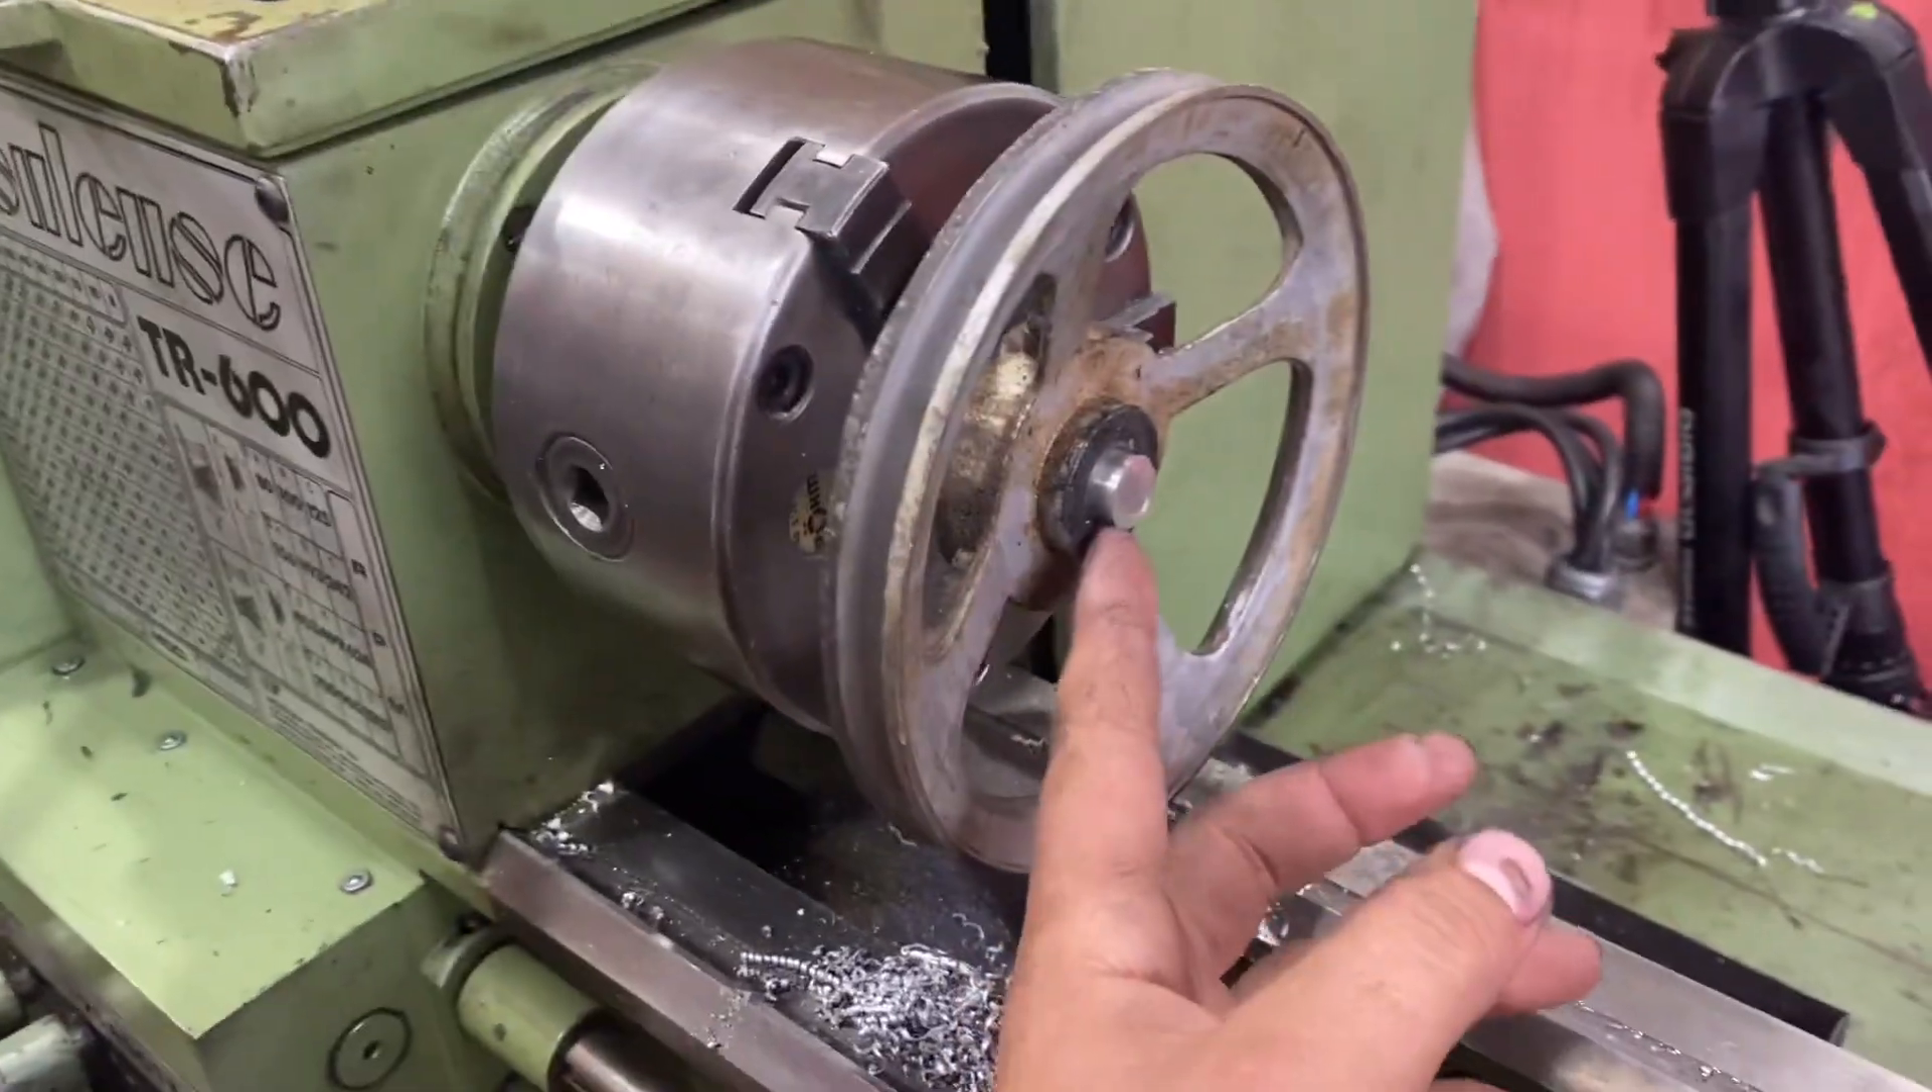Olha só, rapaziada. Já coloquei o pinguelinho aqui, ó.